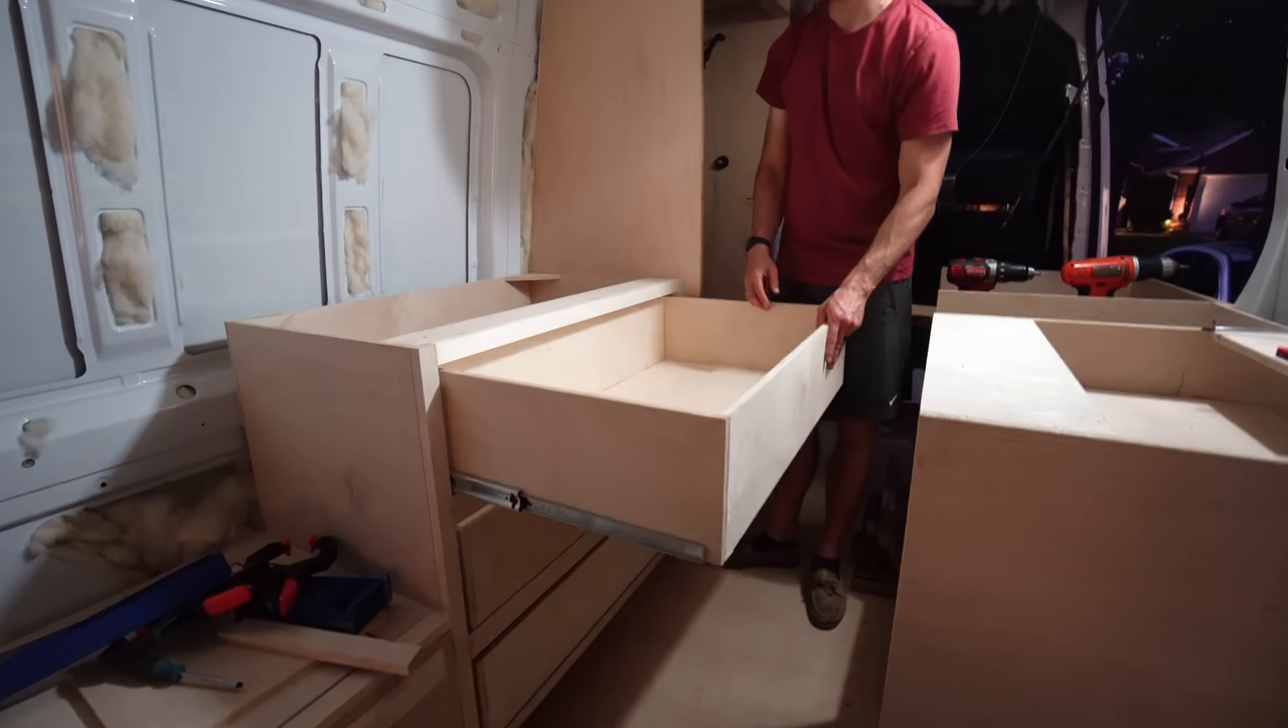We got the drawers in got the tracks on.